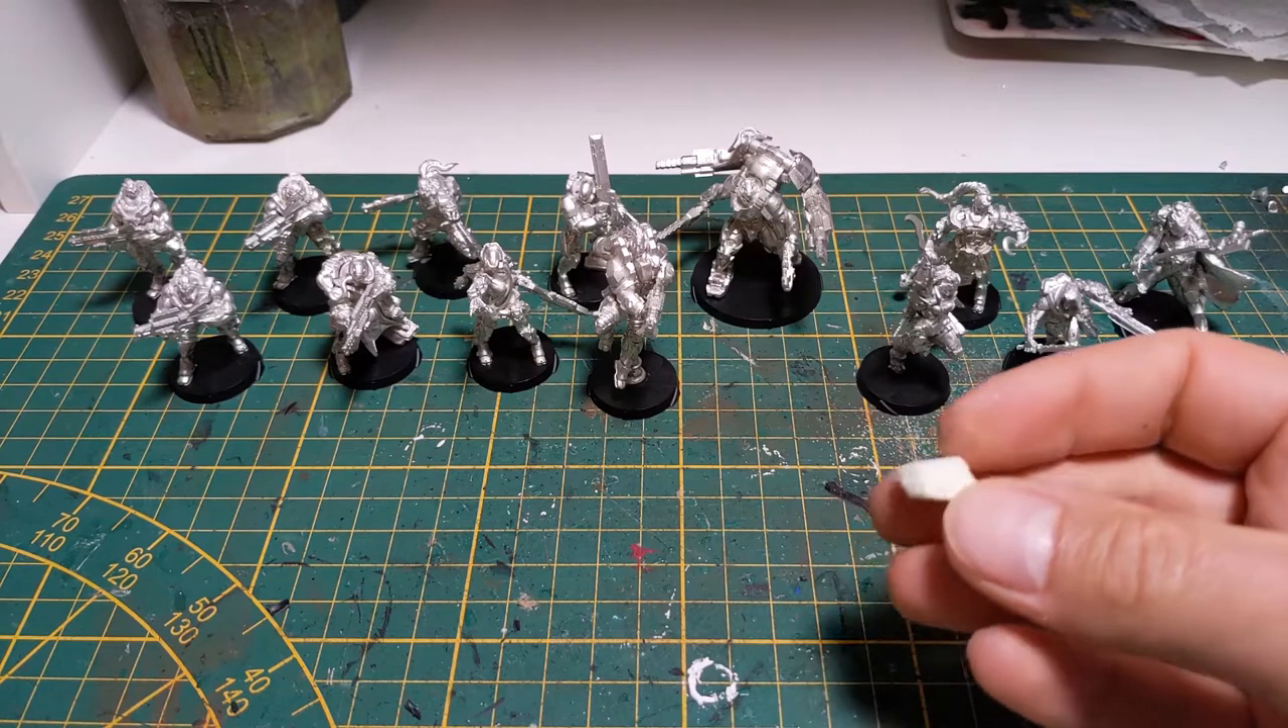Et voilà ce que ça donne une fois les figurines finies d'assembler et montées à l'aide simplement de superglue.